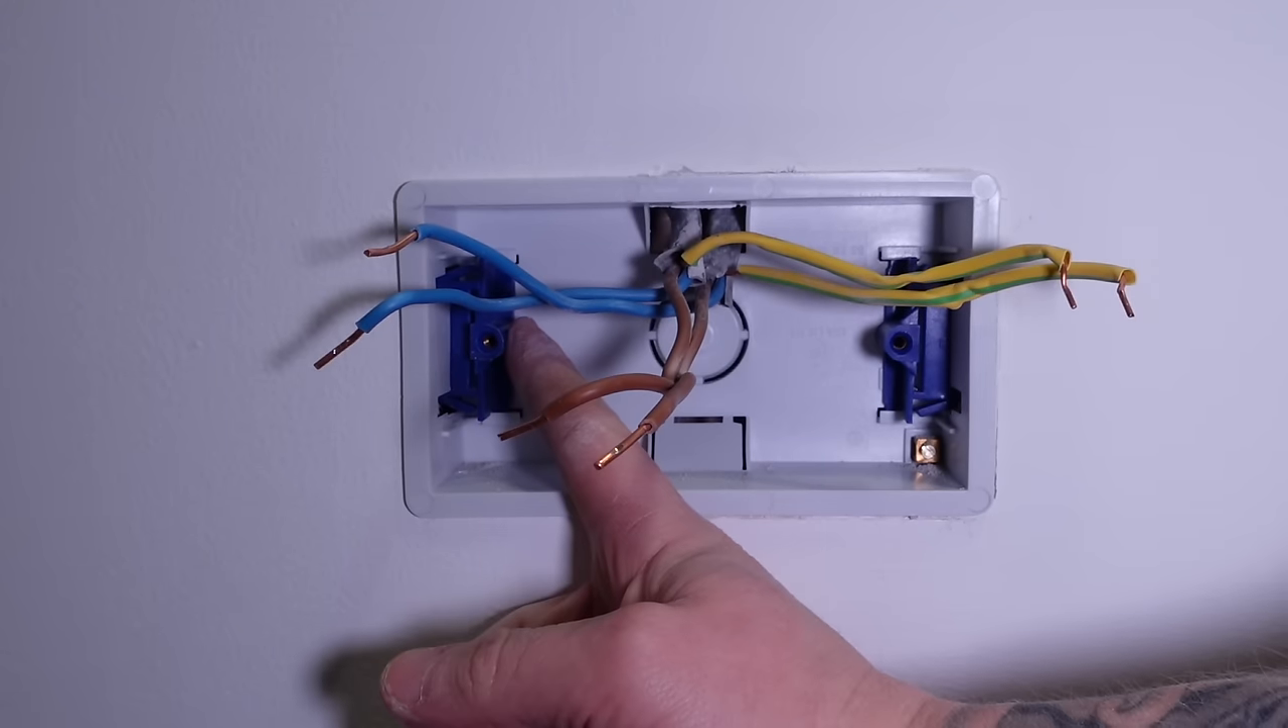Now just check that it's level, which it is. And you can see that the box is now fitted in the hole.